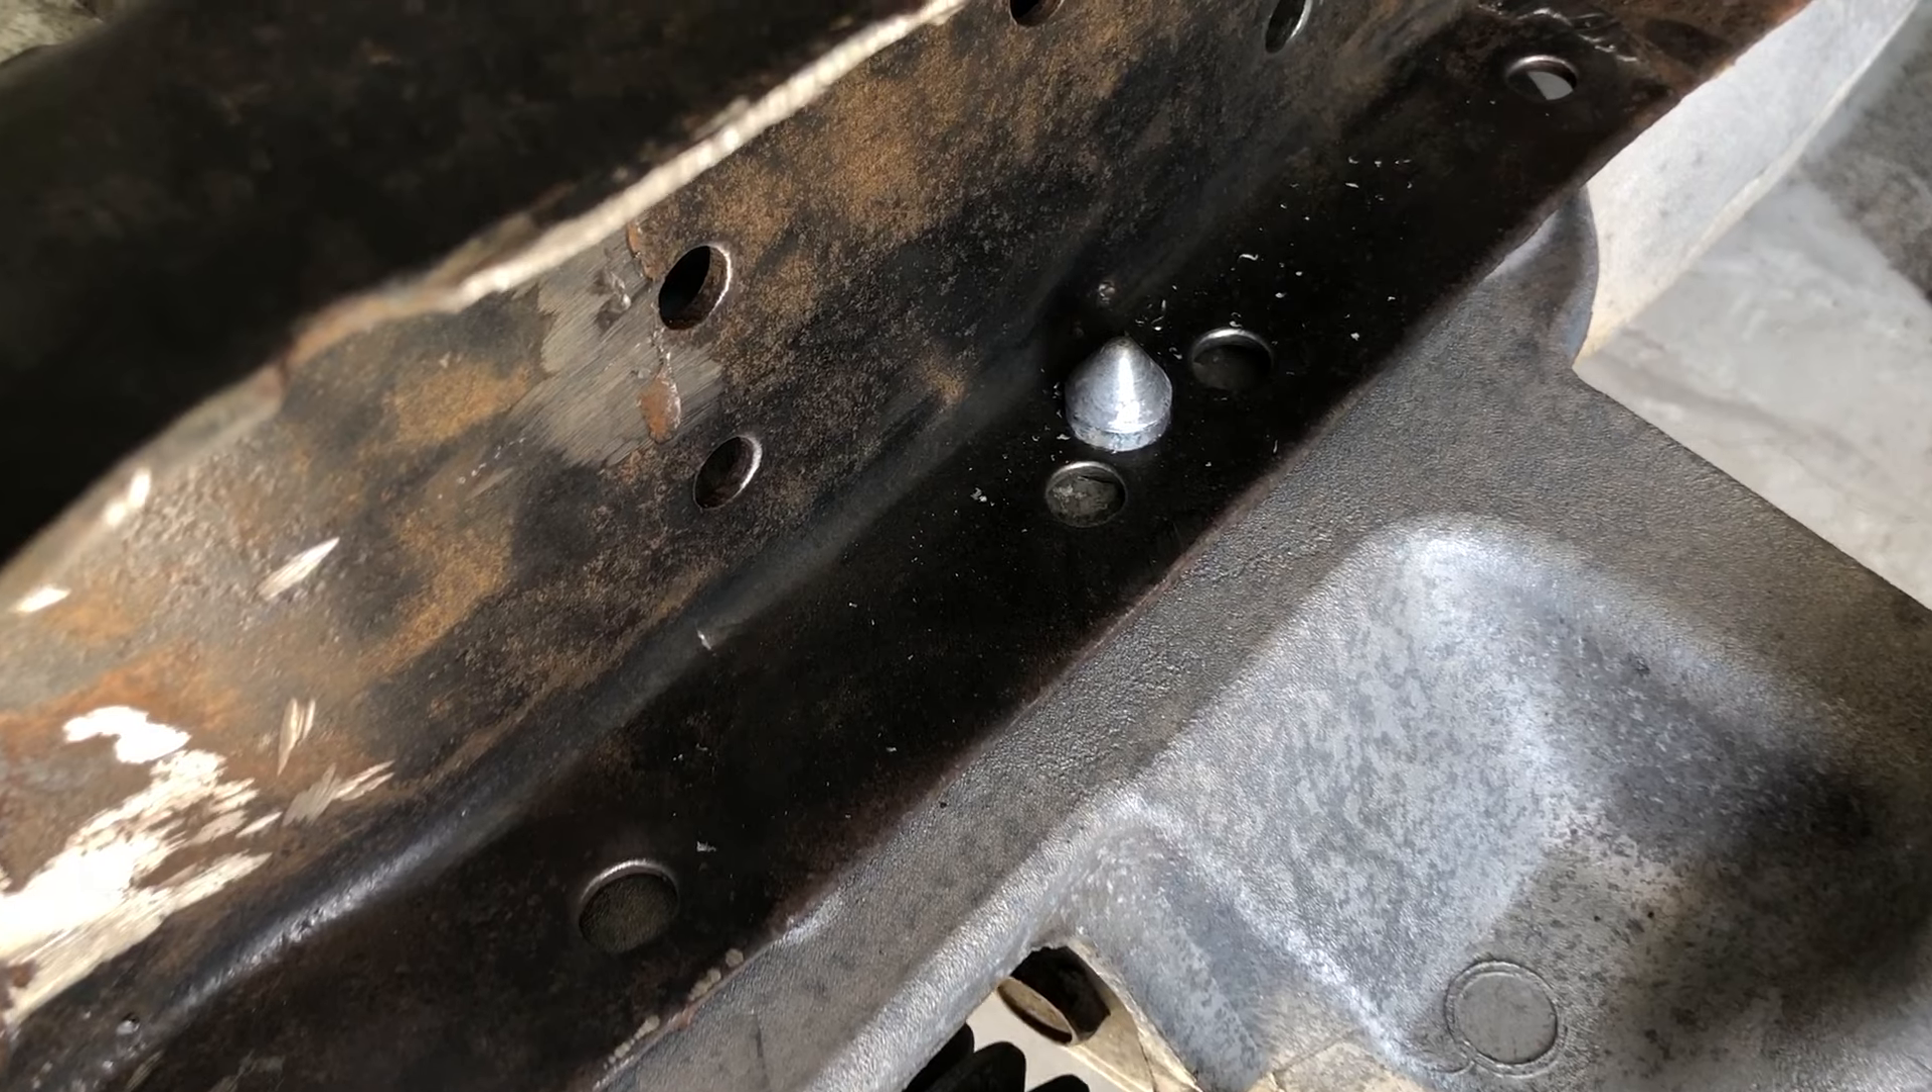So here's a shot at what the dowel pins look like after the holes are drilled.